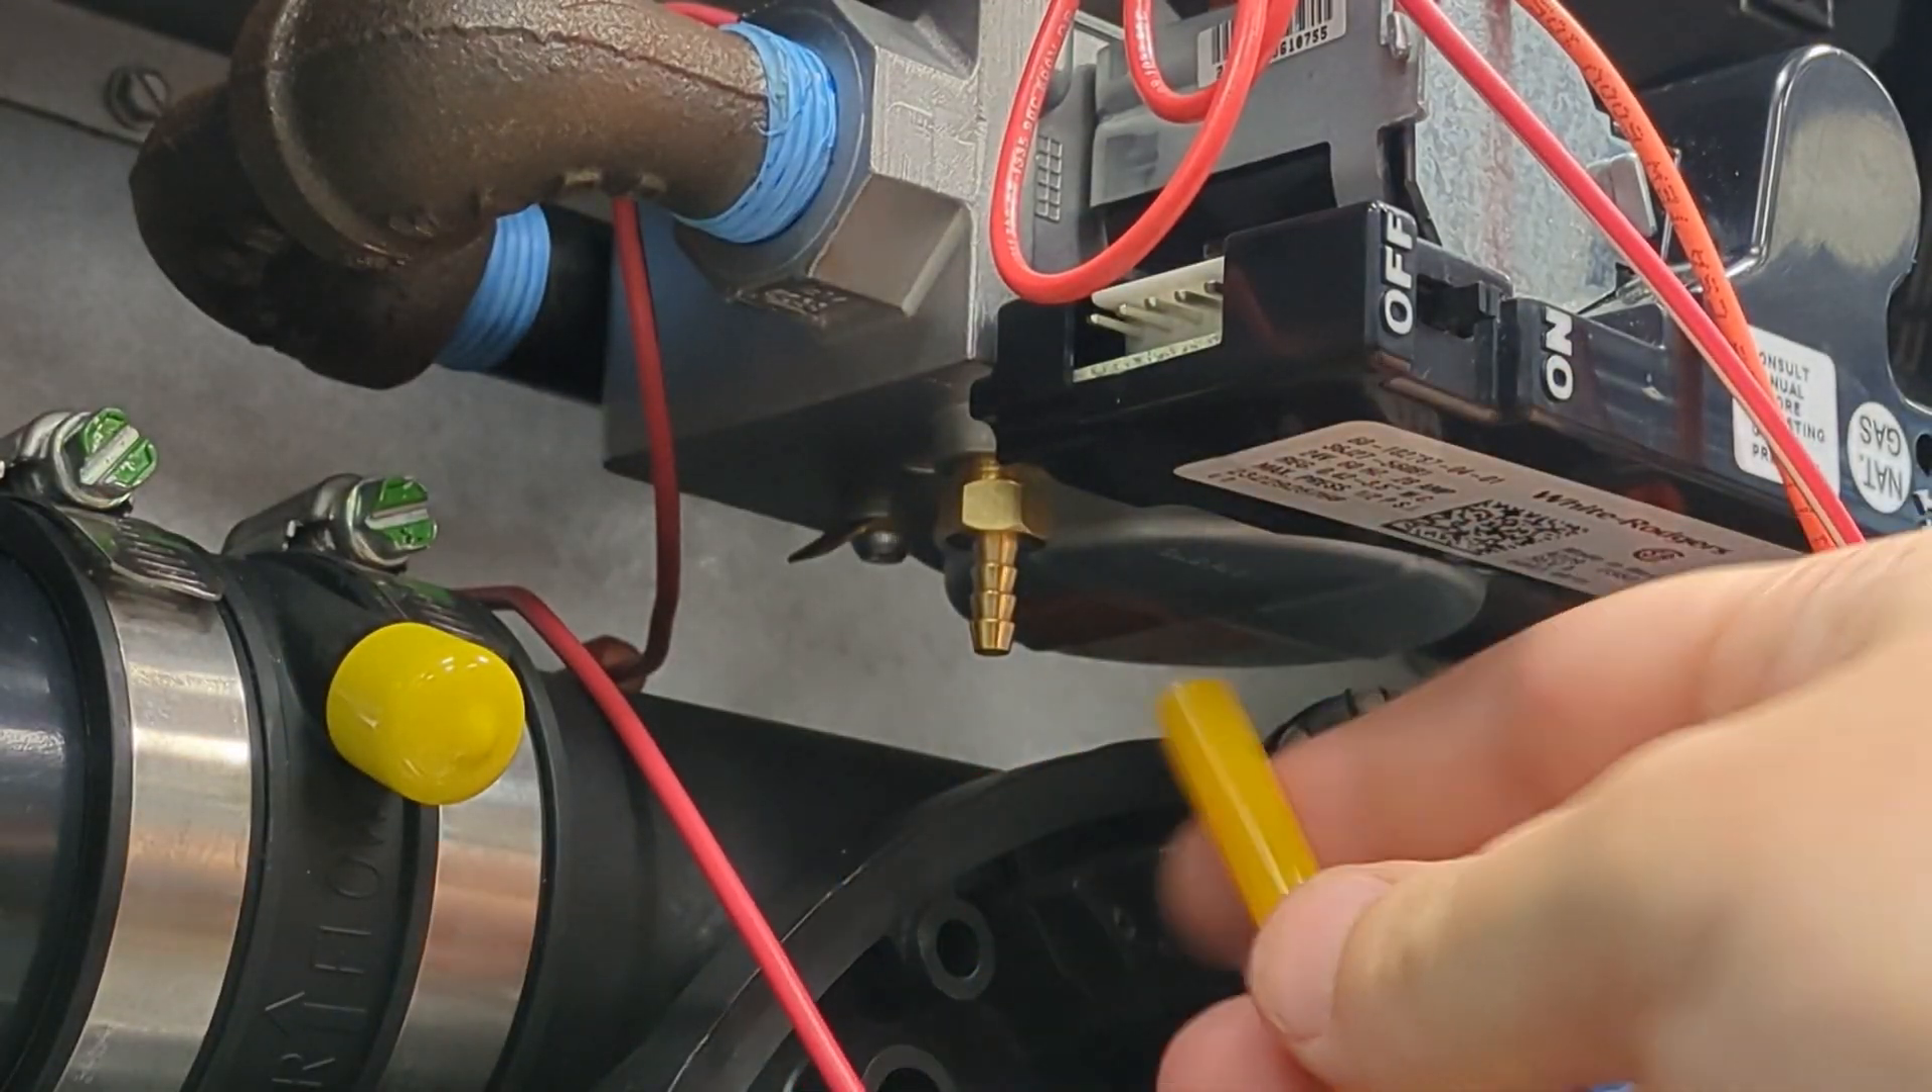All right, as you can see here, we have installed the brass plug into the service port.